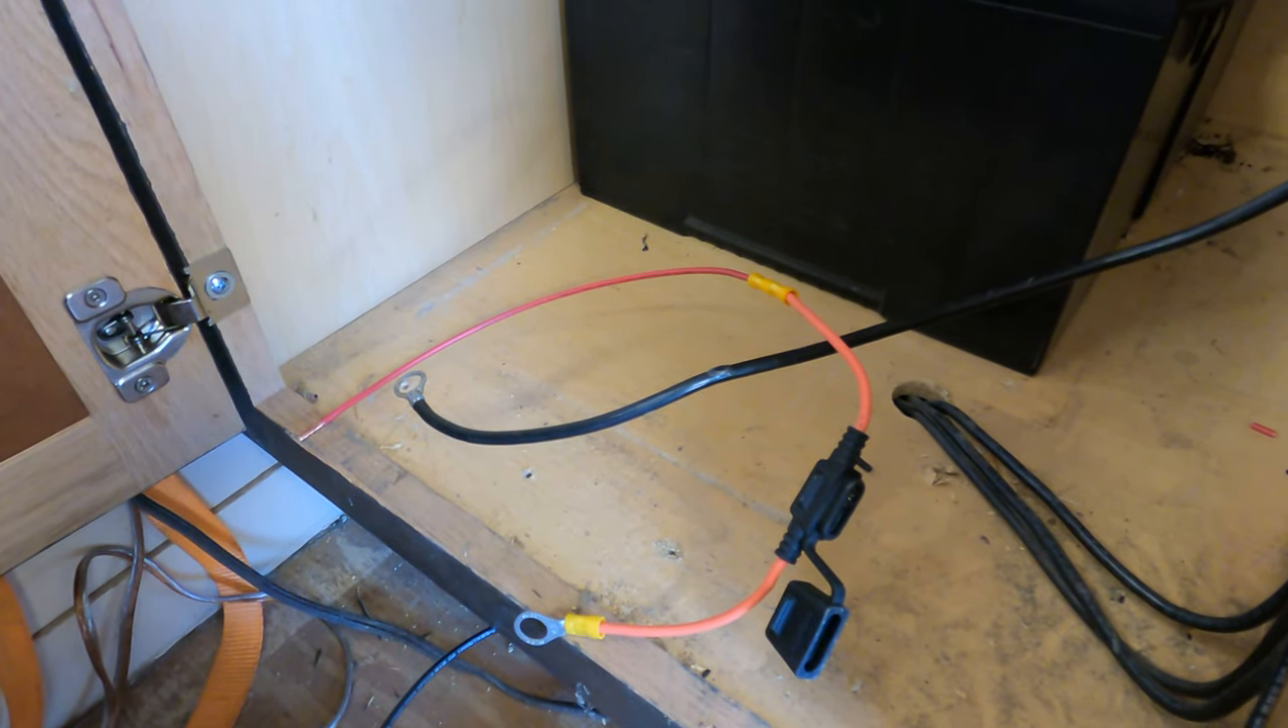So we have our cable with fuse link all made up and we're going to save that for here in a minute.